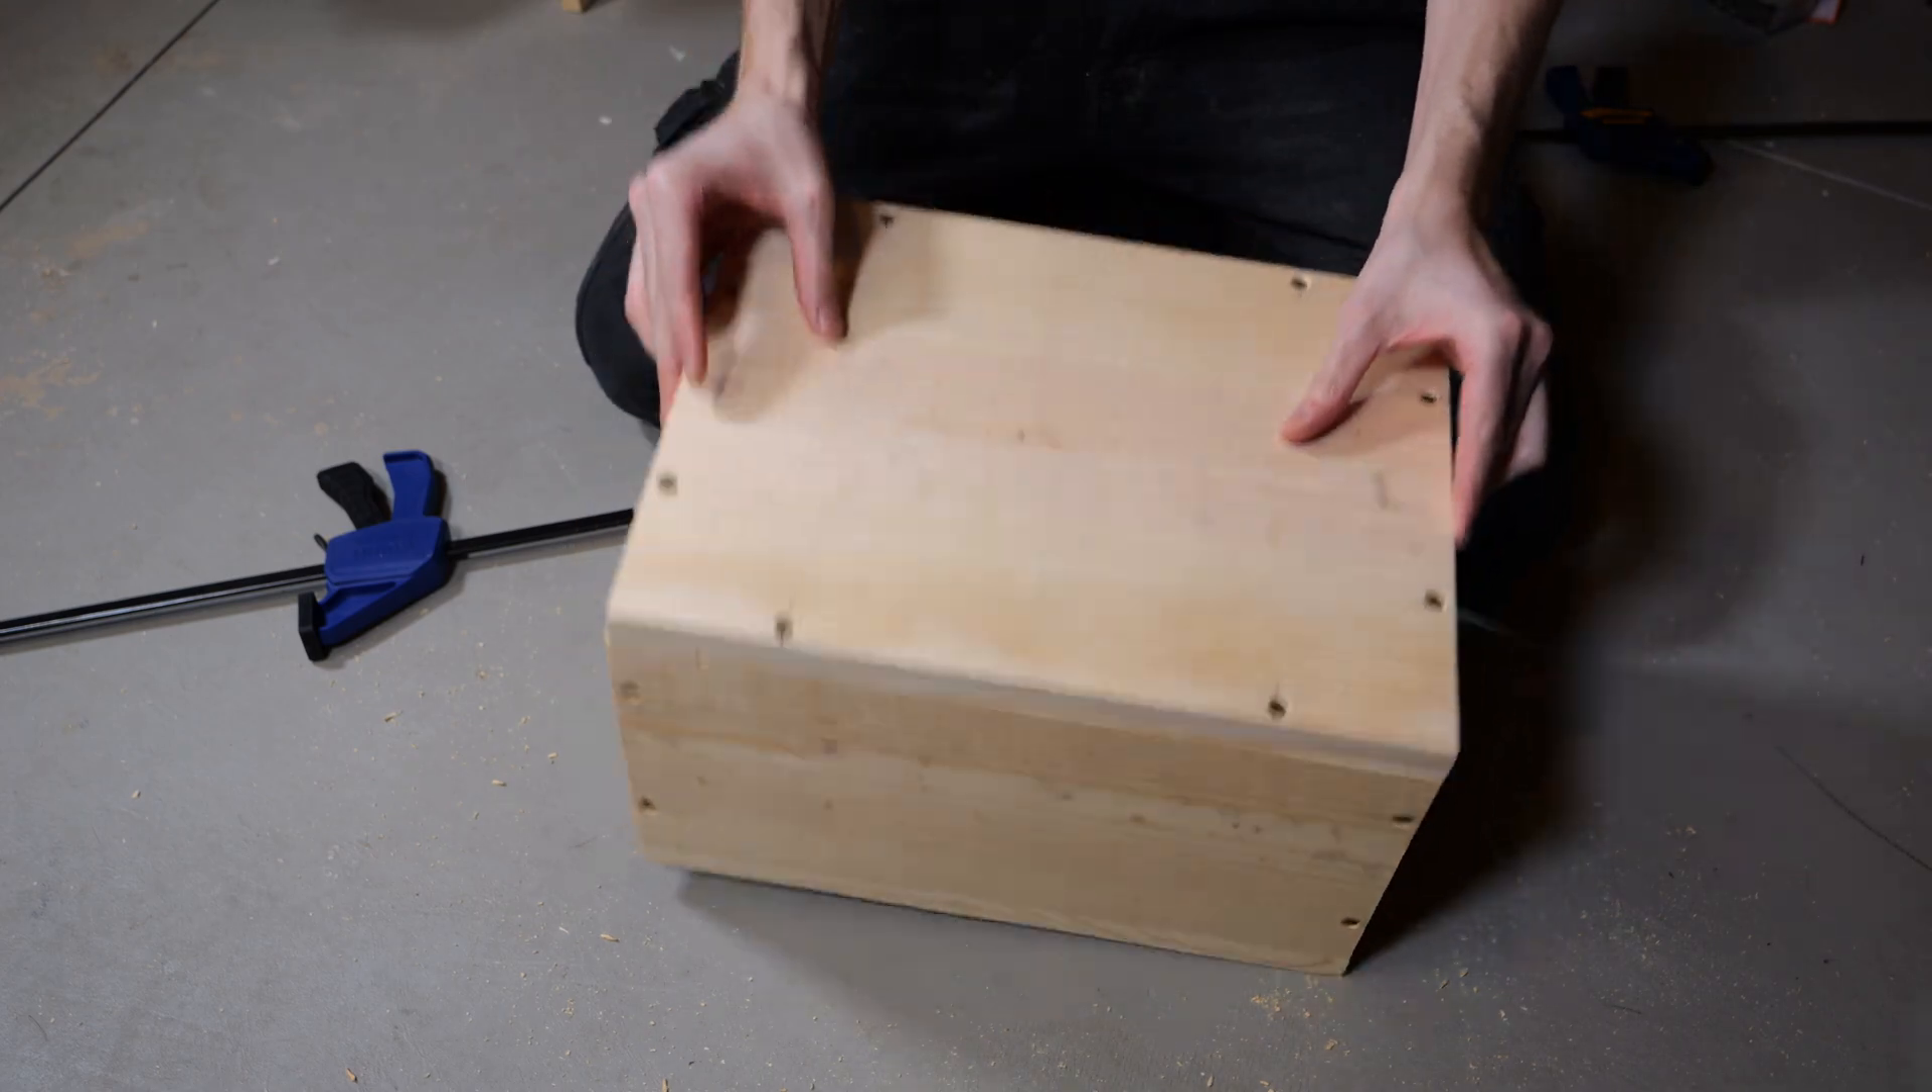I take the clamps off, and I admire the final shape of the box.